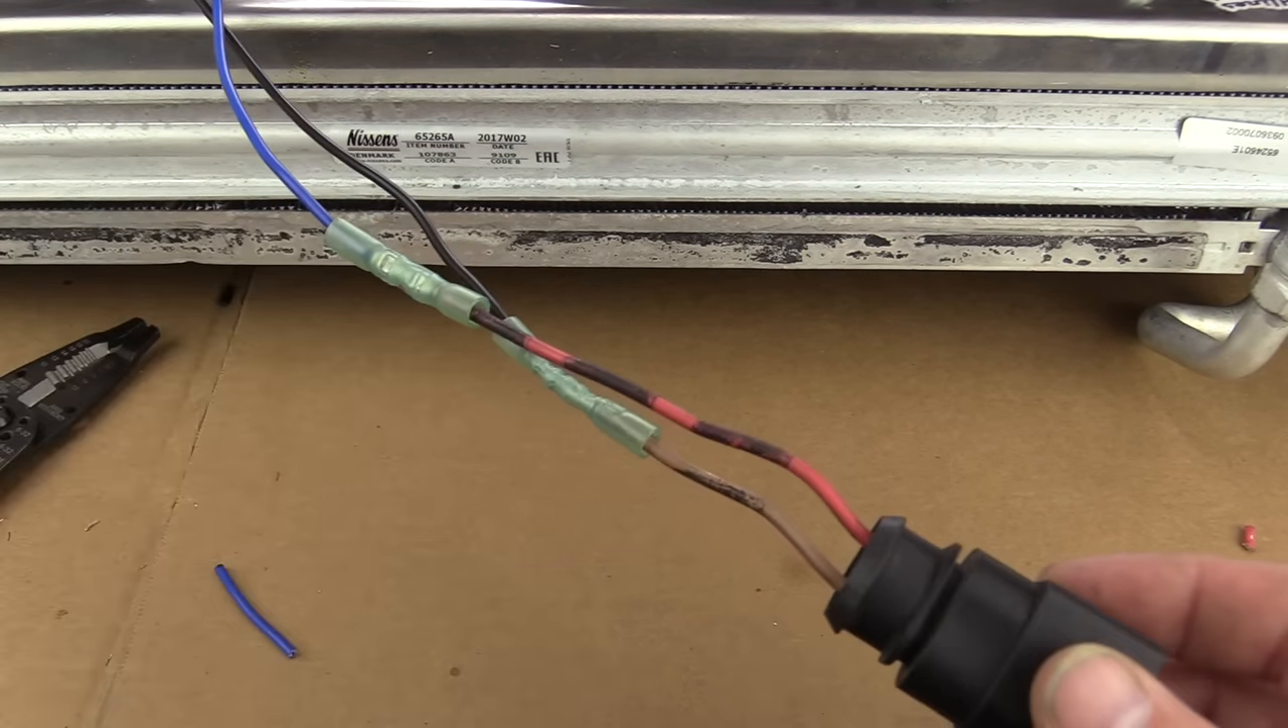Now, you'll notice I didn't put the sheathing back on.